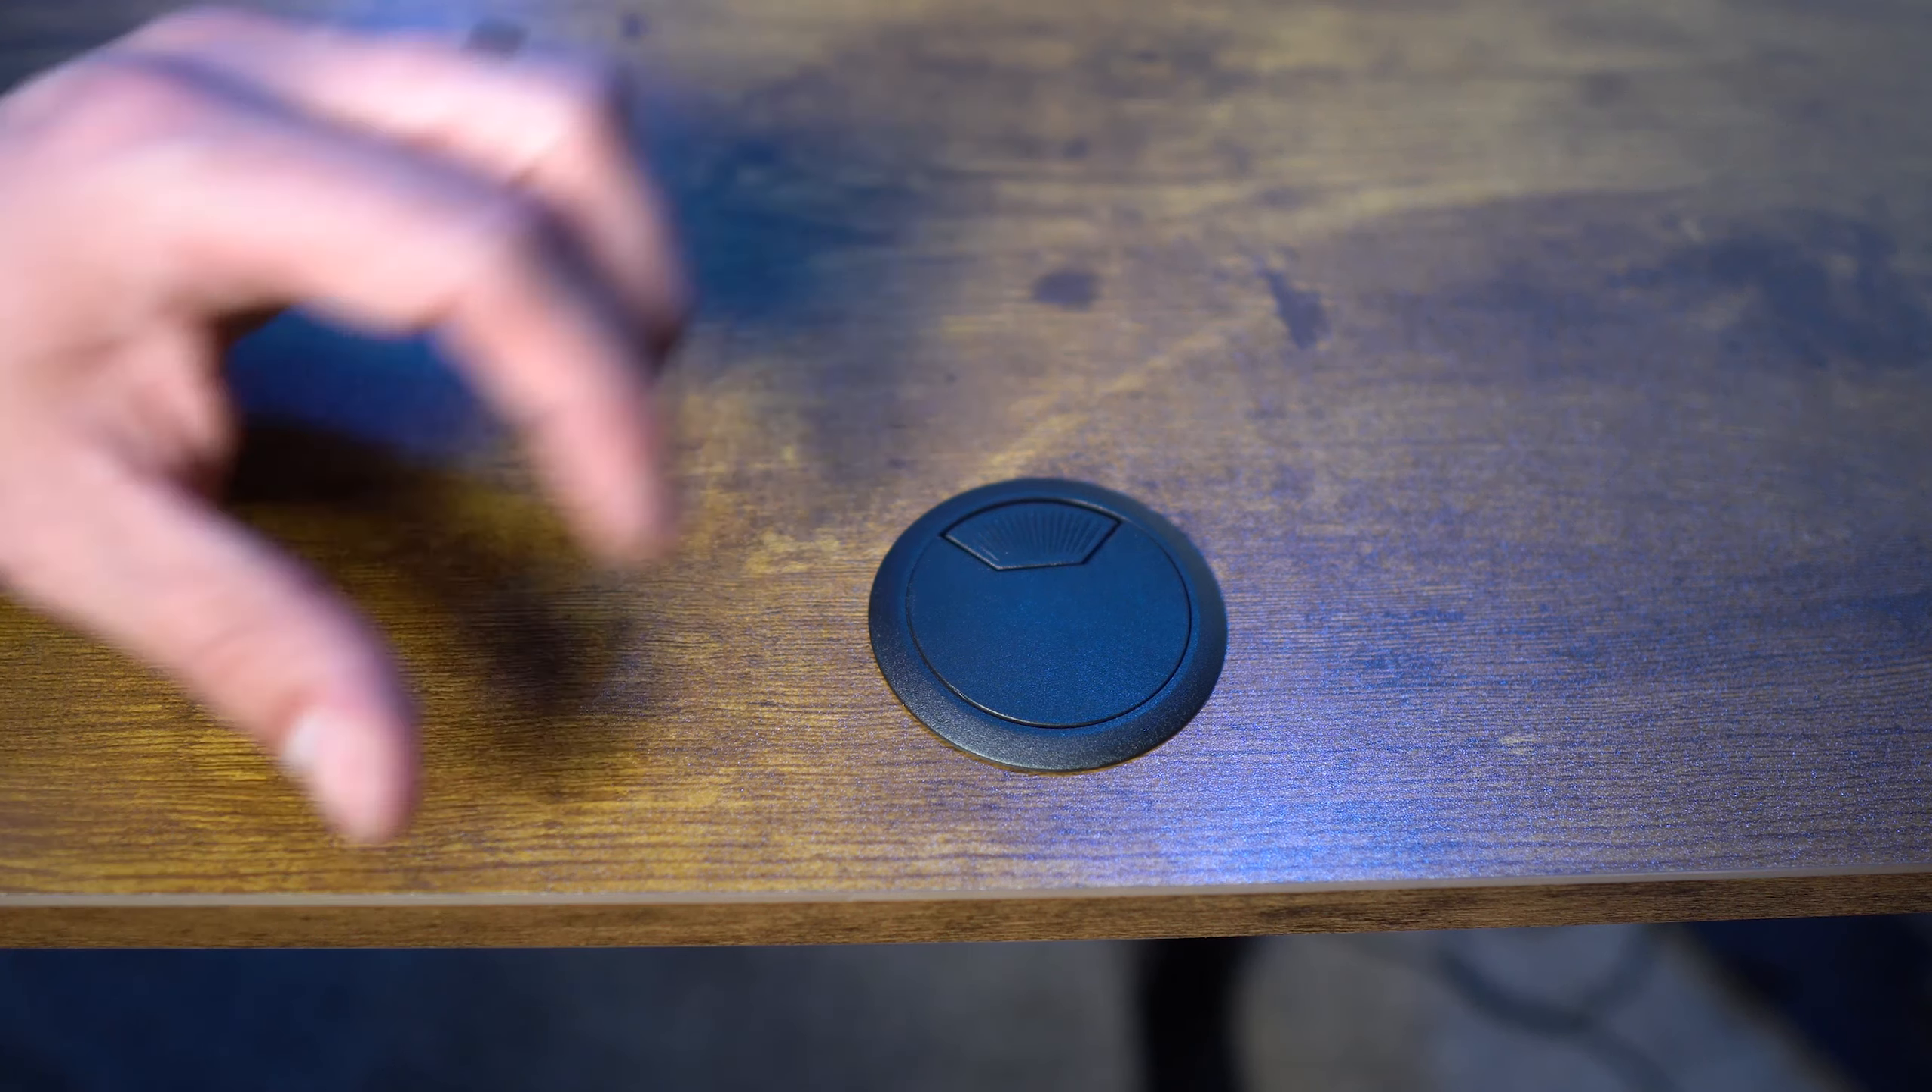The grommets included here fit just right.